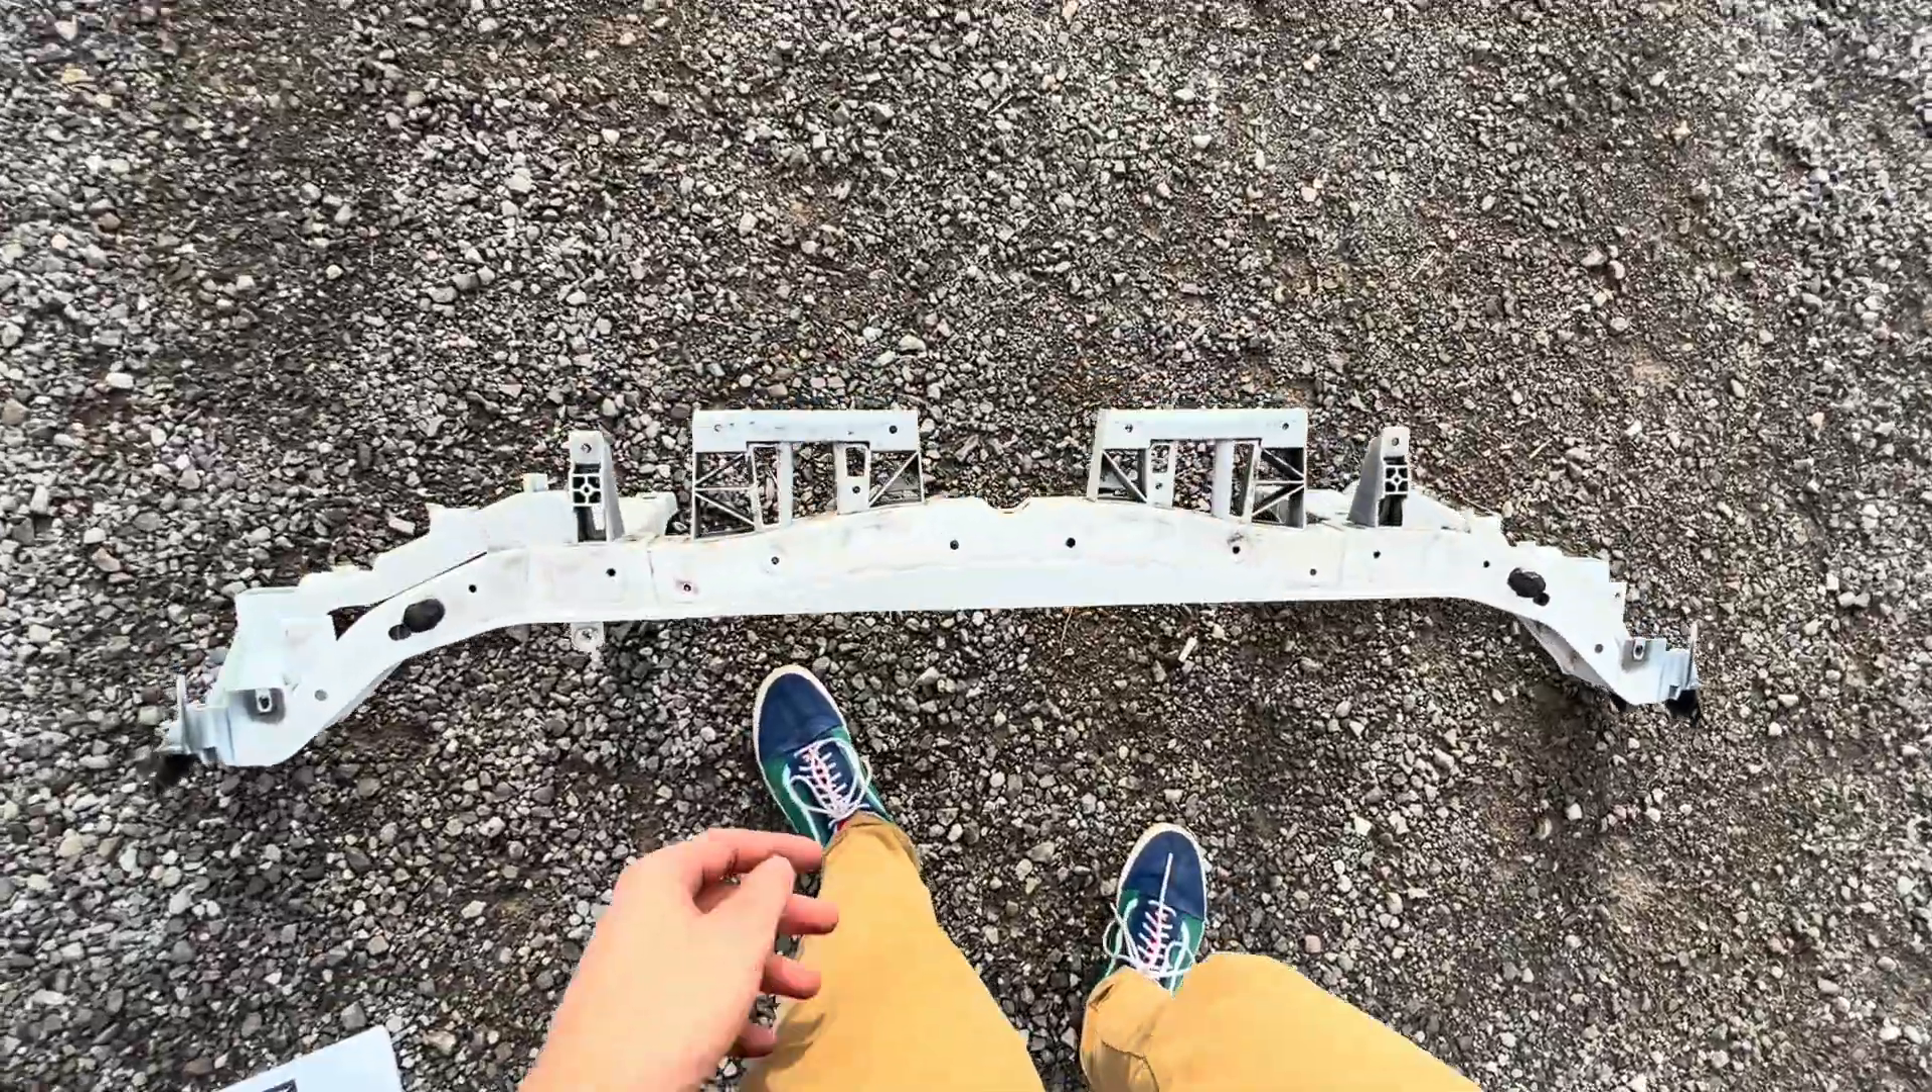Here we have the radiator support beam fully taken out of my car.